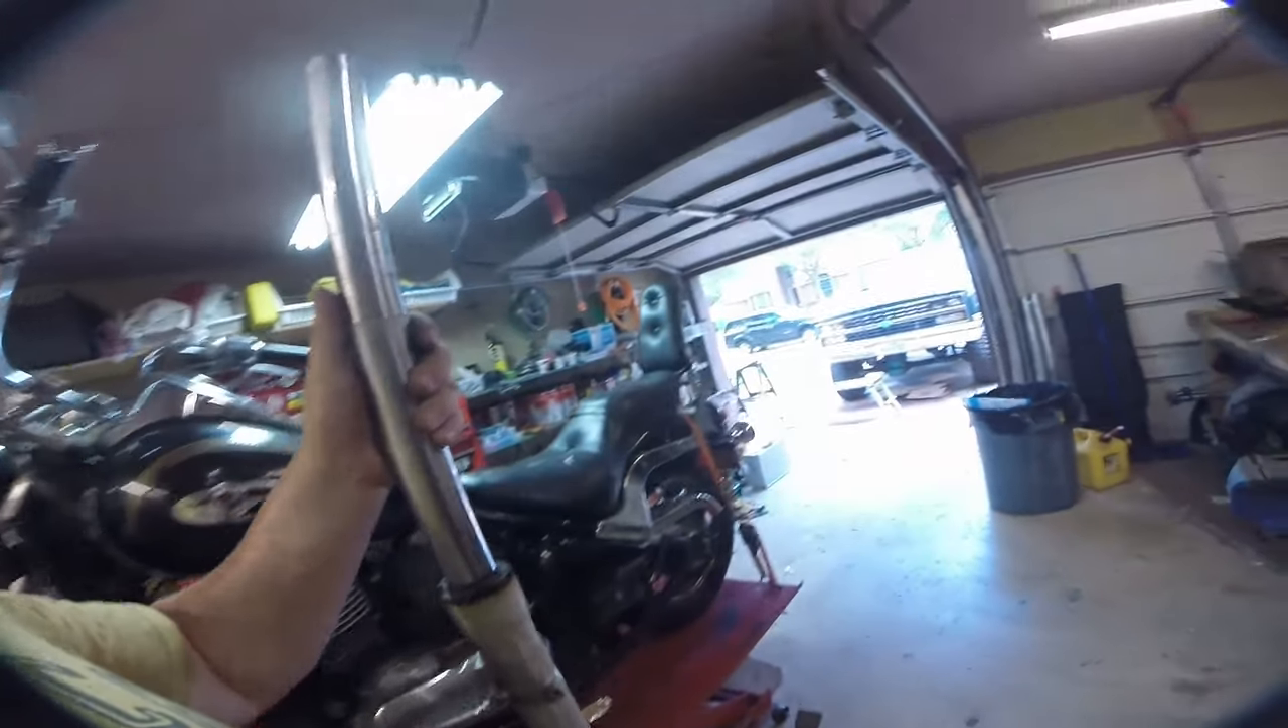Then you basically slide the fork out and our fork is out.